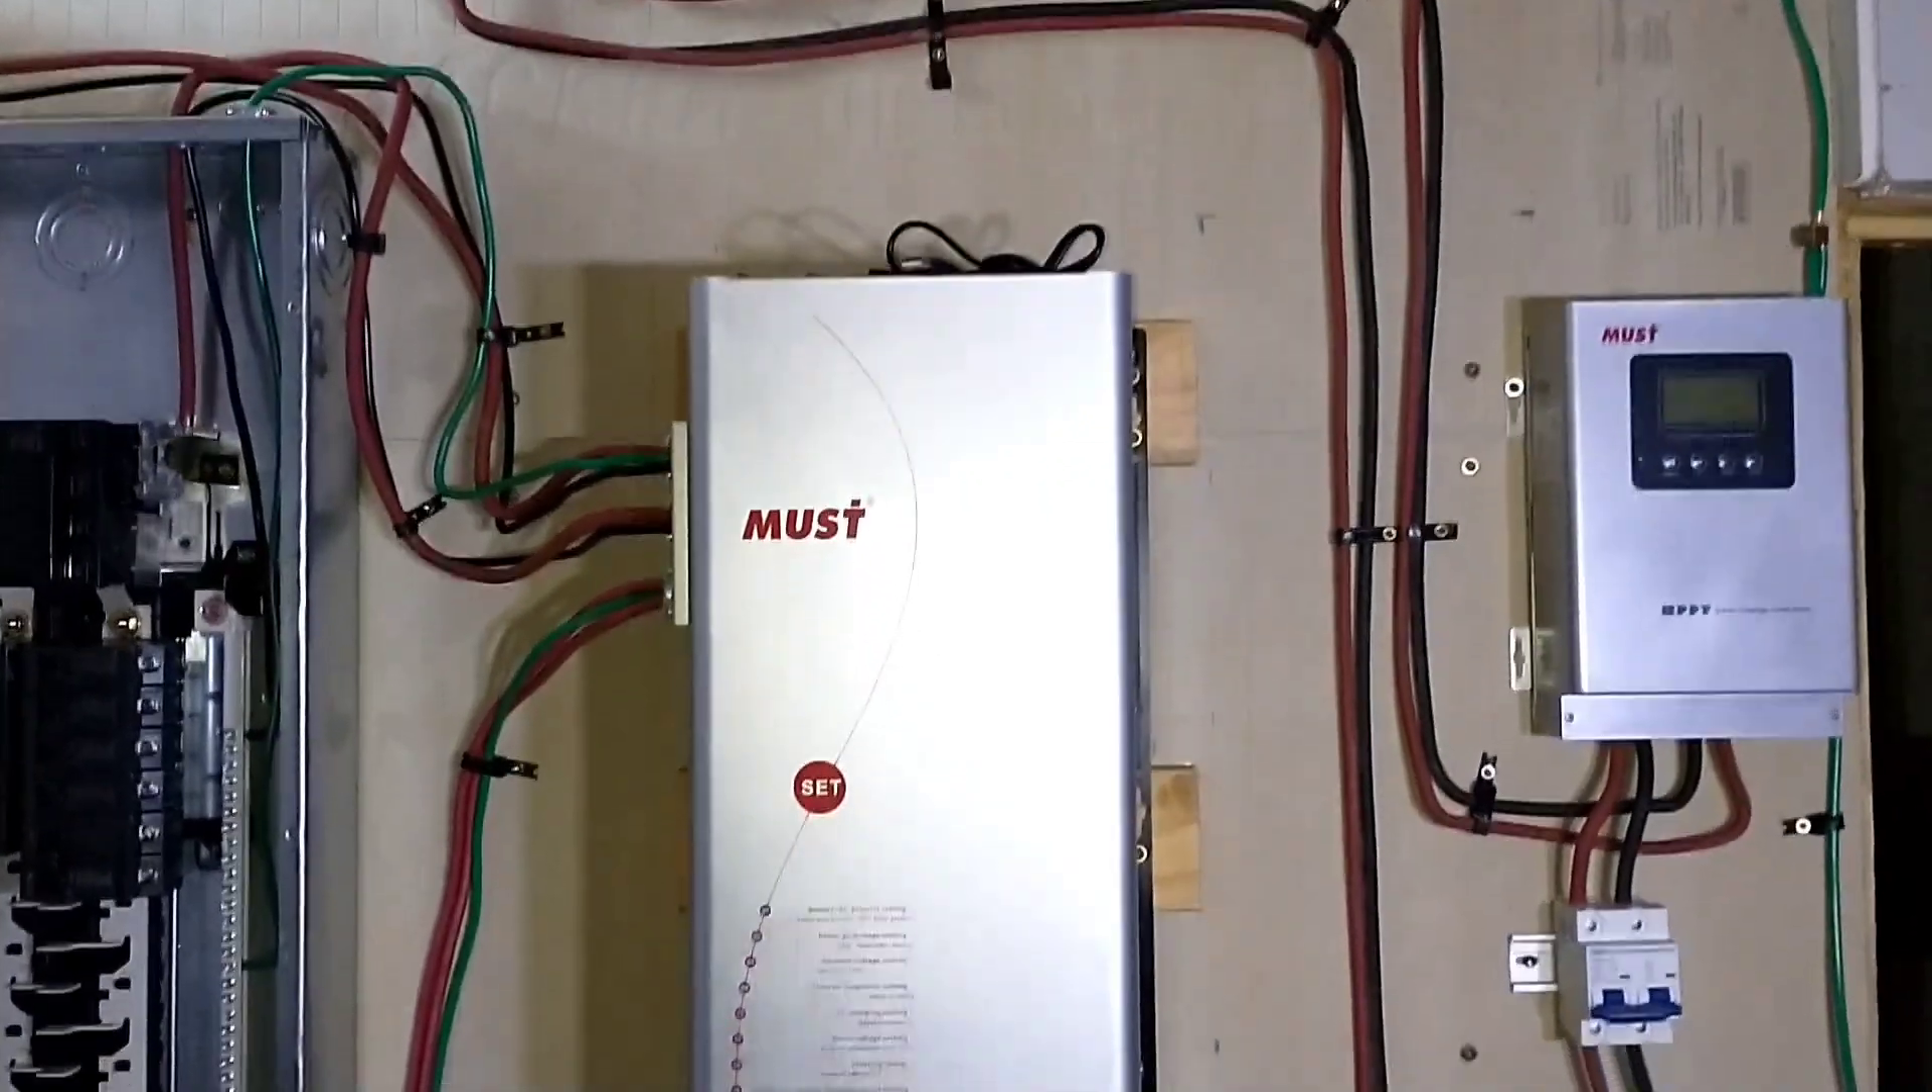Last night I took some time and clipped all the wires into place kind of got them organized where you can see where everything runs at a glance.